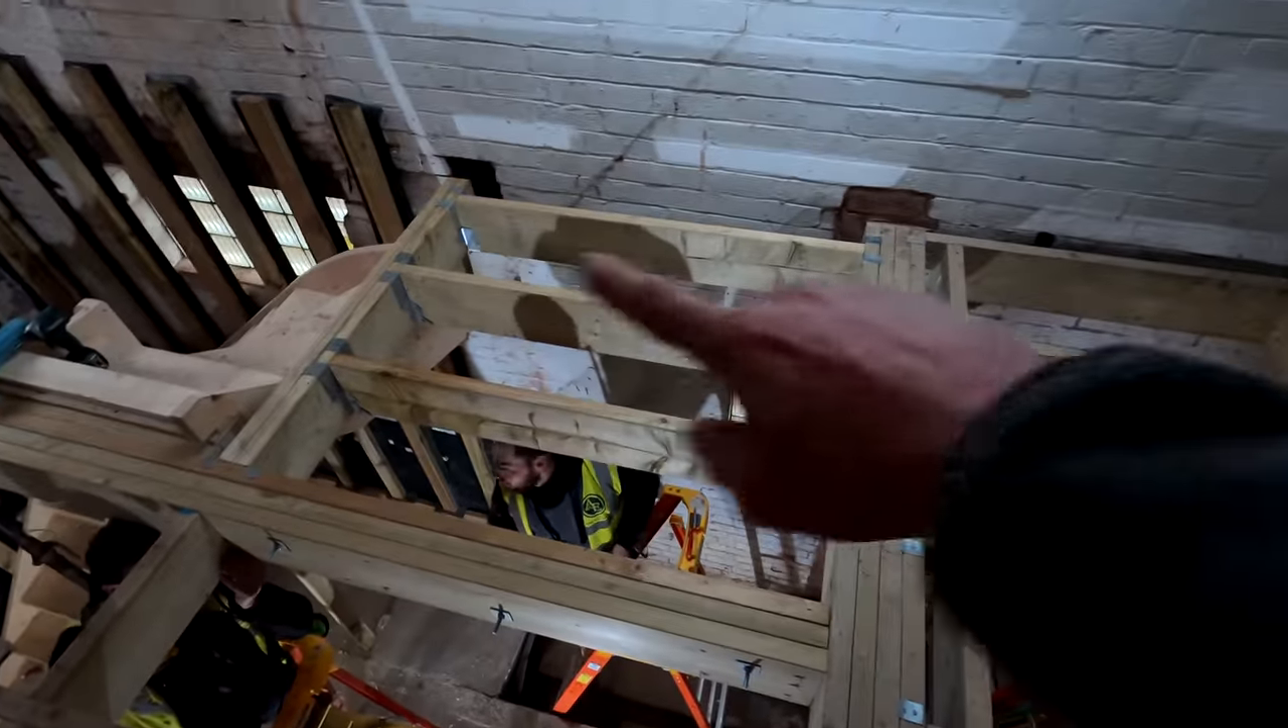Right, so, we've got the rest of our joist in here.